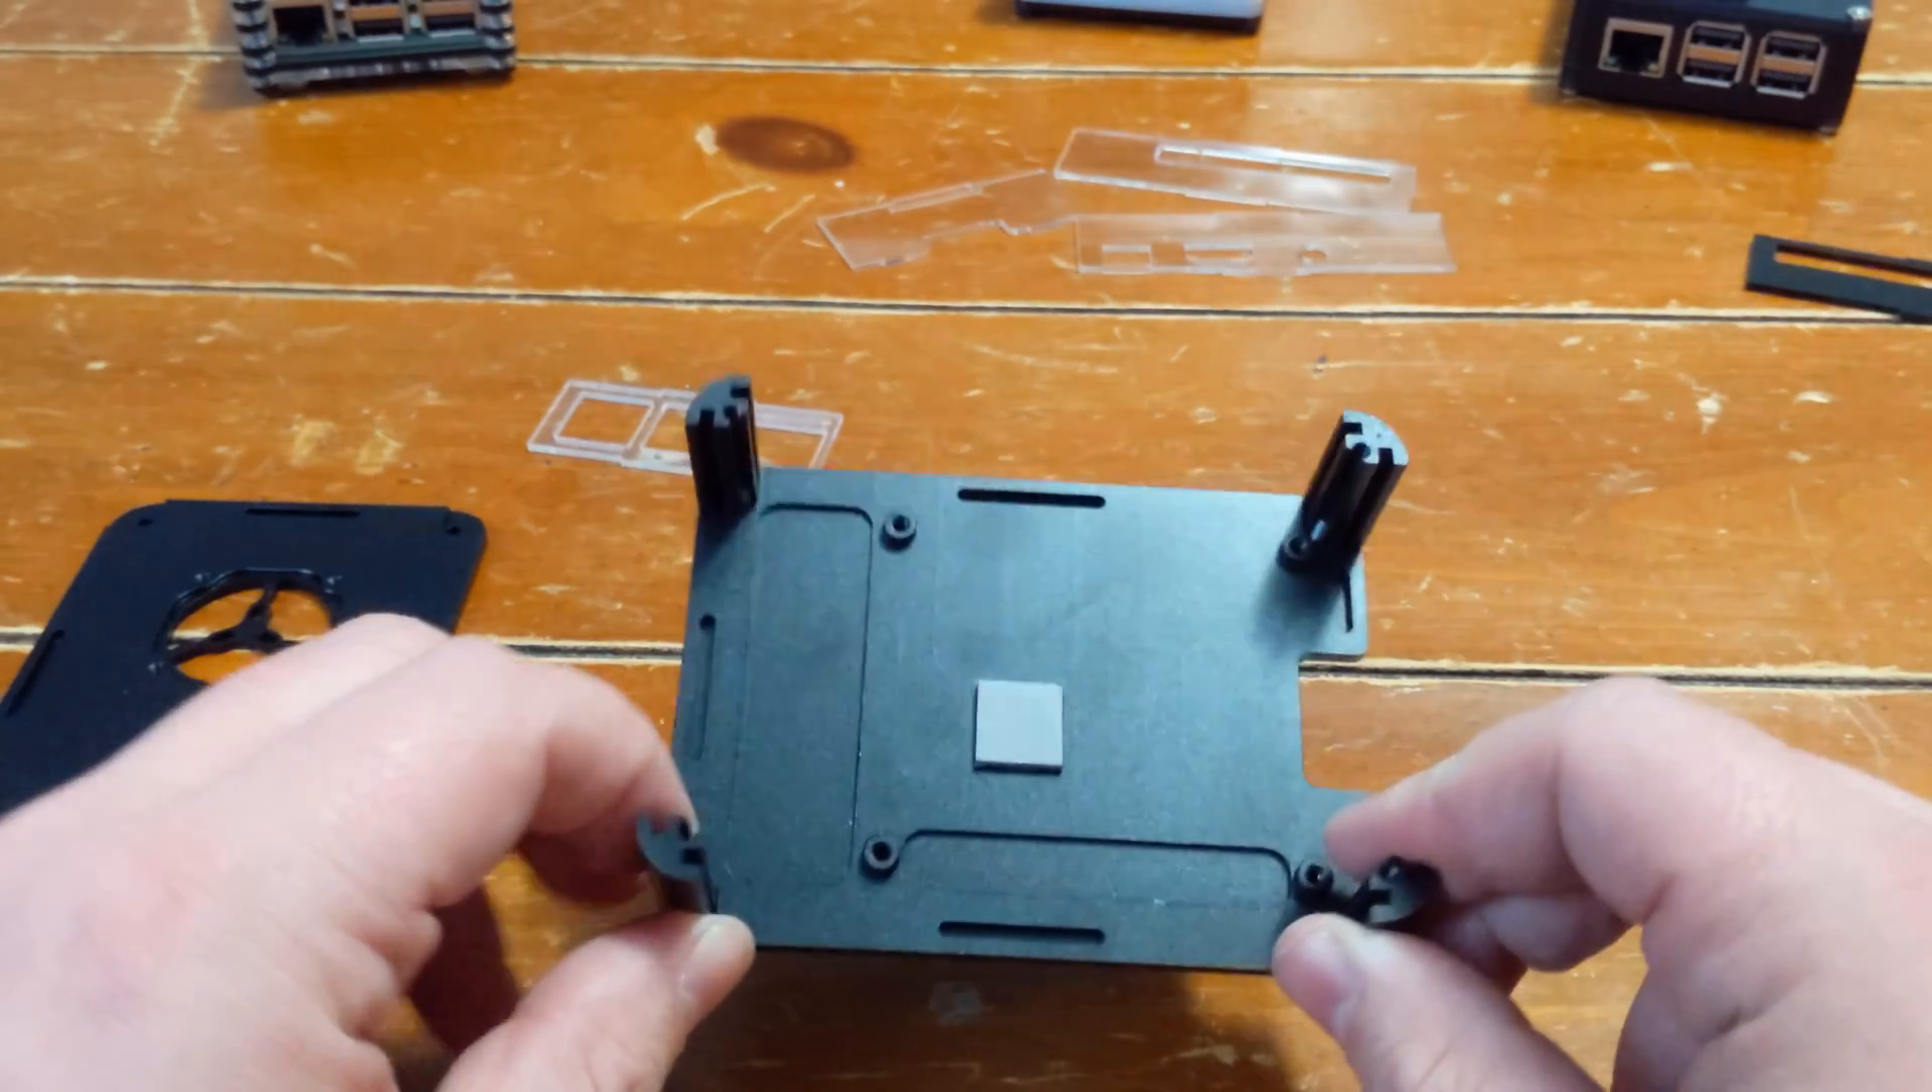Okay, so there is the case with the four posts on it.